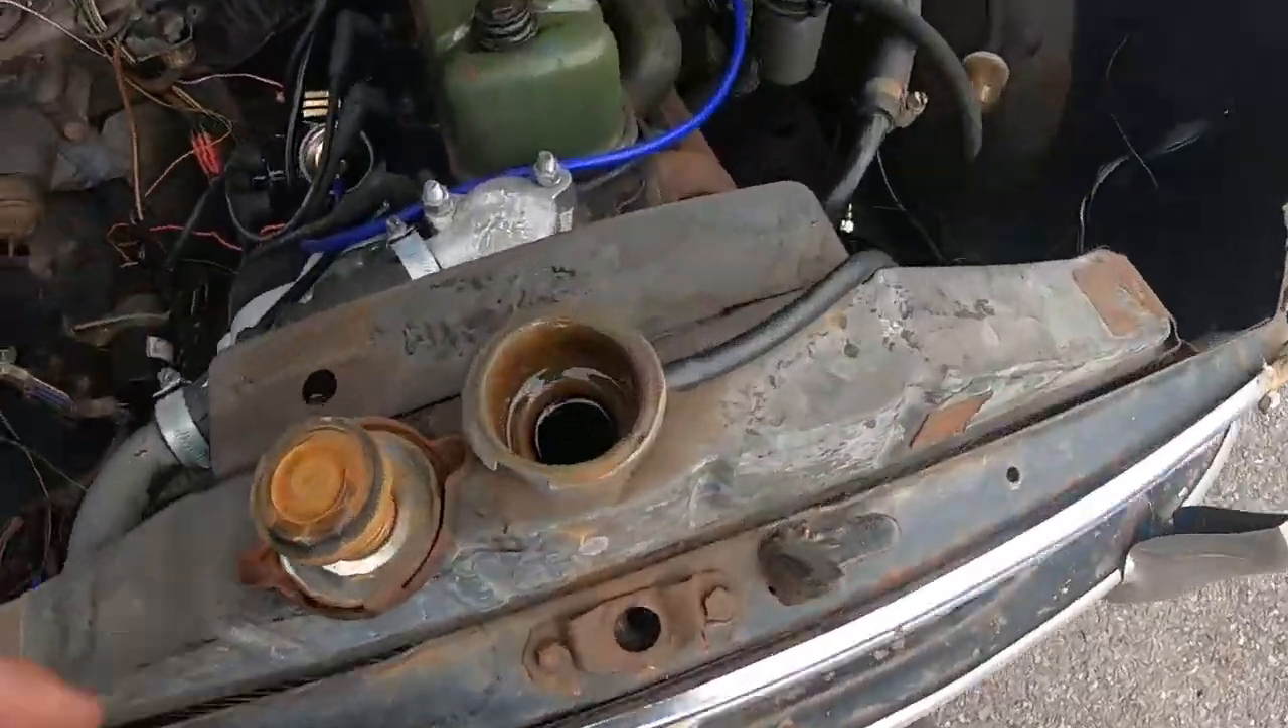Yes, I haven't put the cap on yet. So coolant's all topped off.